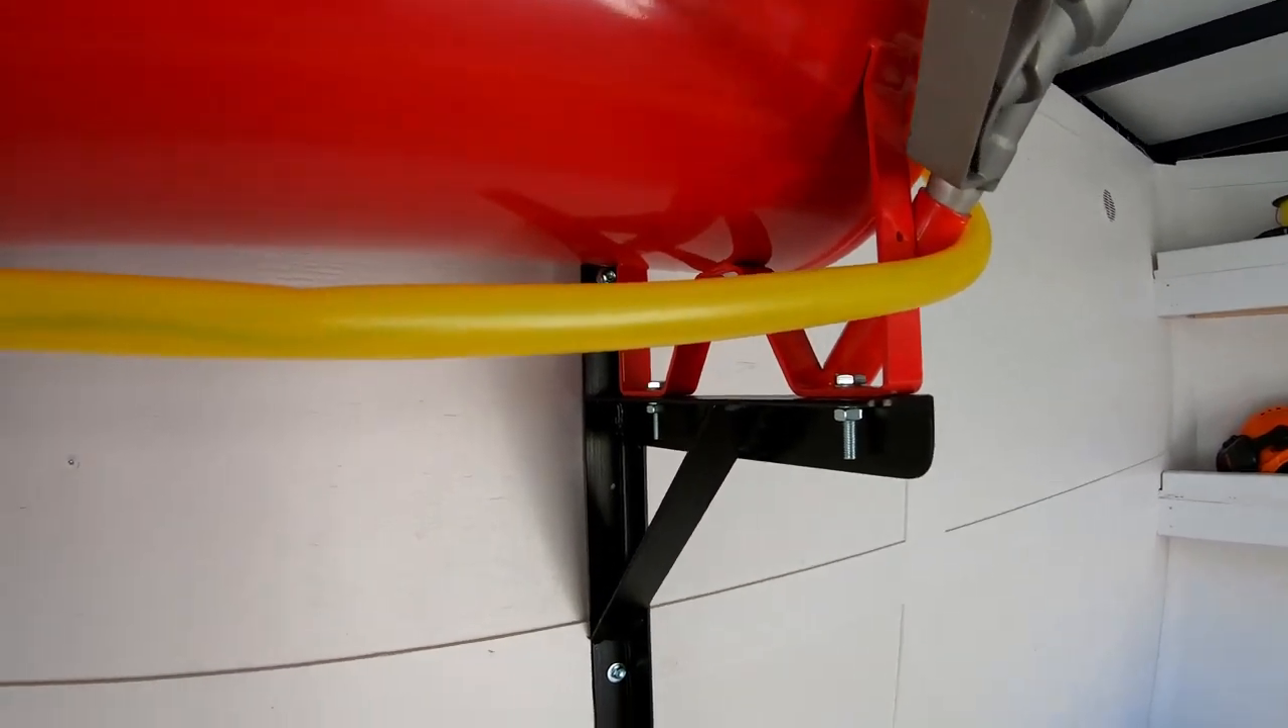The tank is mounted as you can see to the brackets, bolted down nice and solid. I did leave just a little bit of gap between the tank and the bracket.